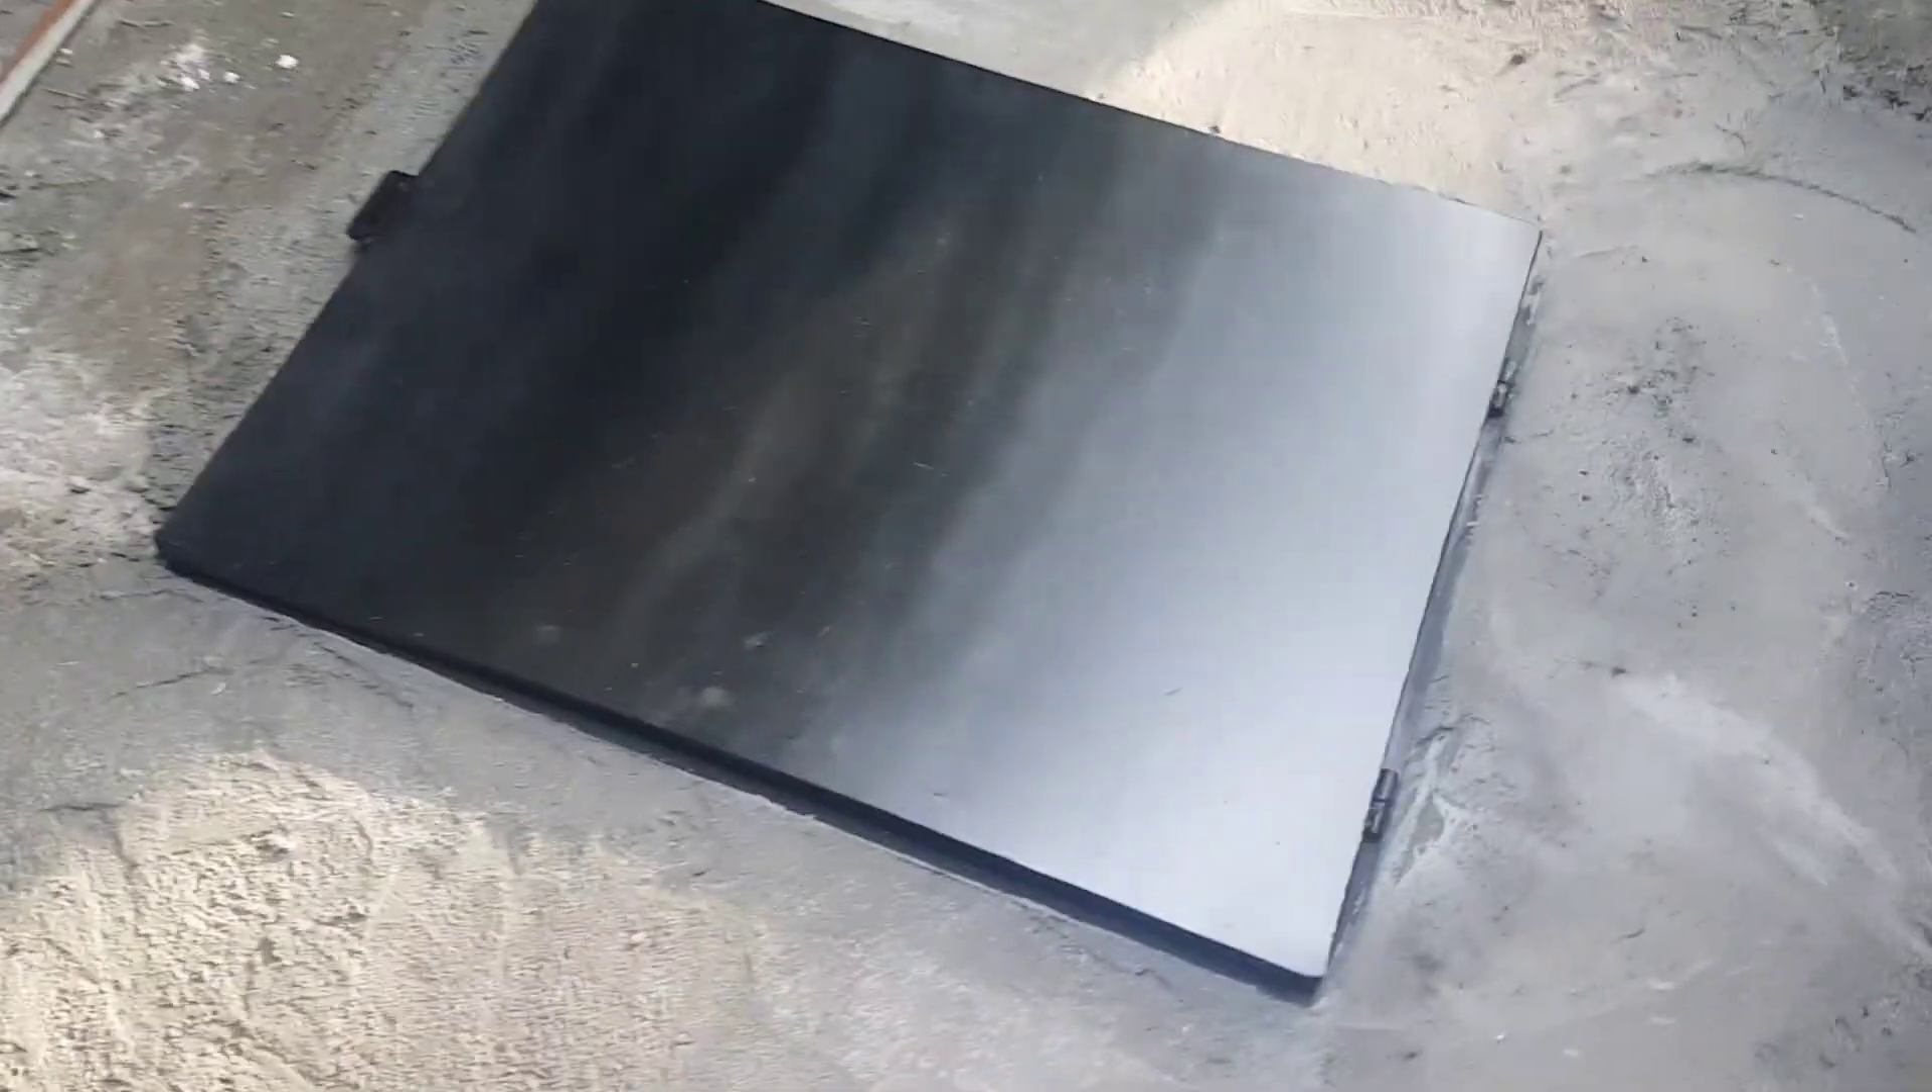Aquí ya vemos la tapa de la cisterna instalada.